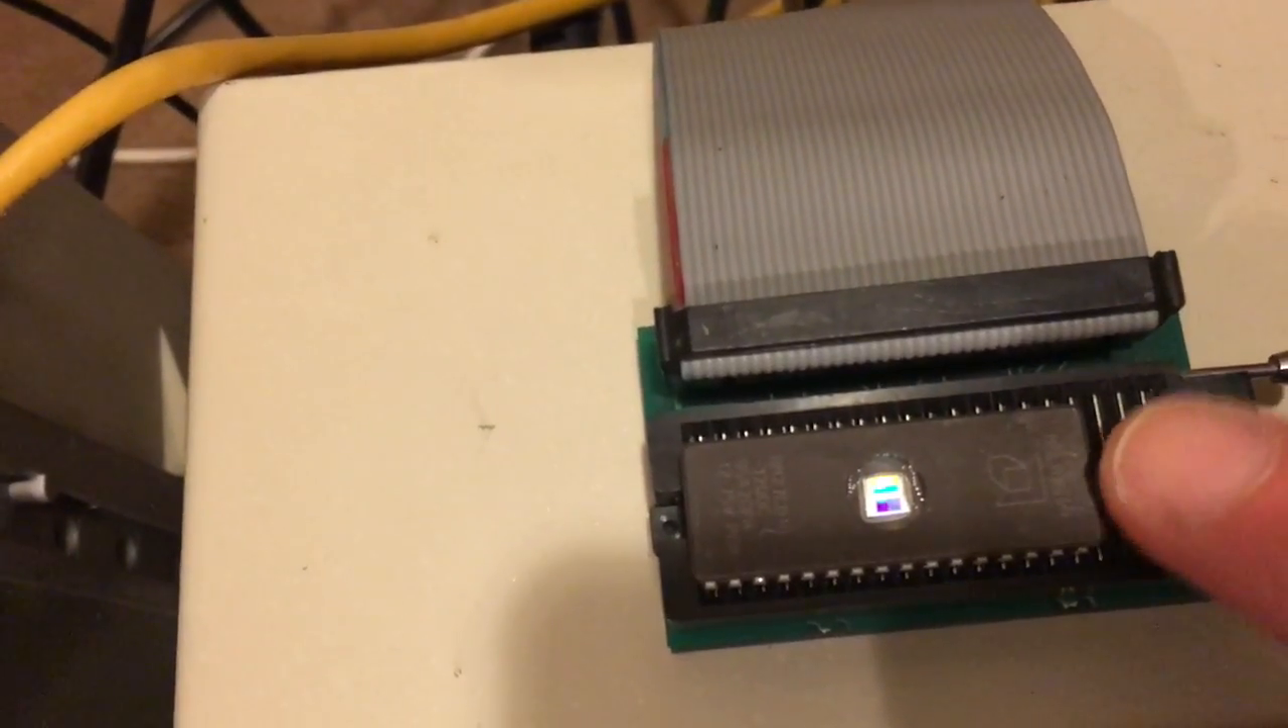Here's the chip loaded into the socket of the burner.